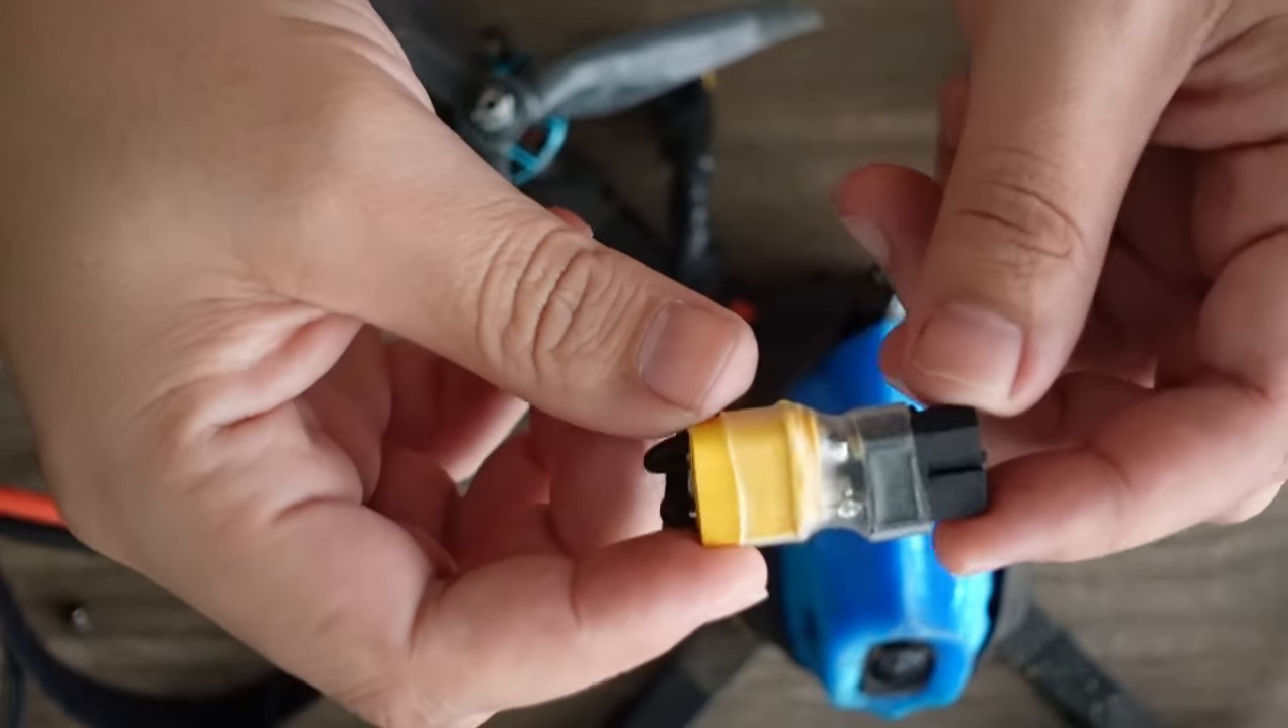Here's the finished product with the heat shrink applied.